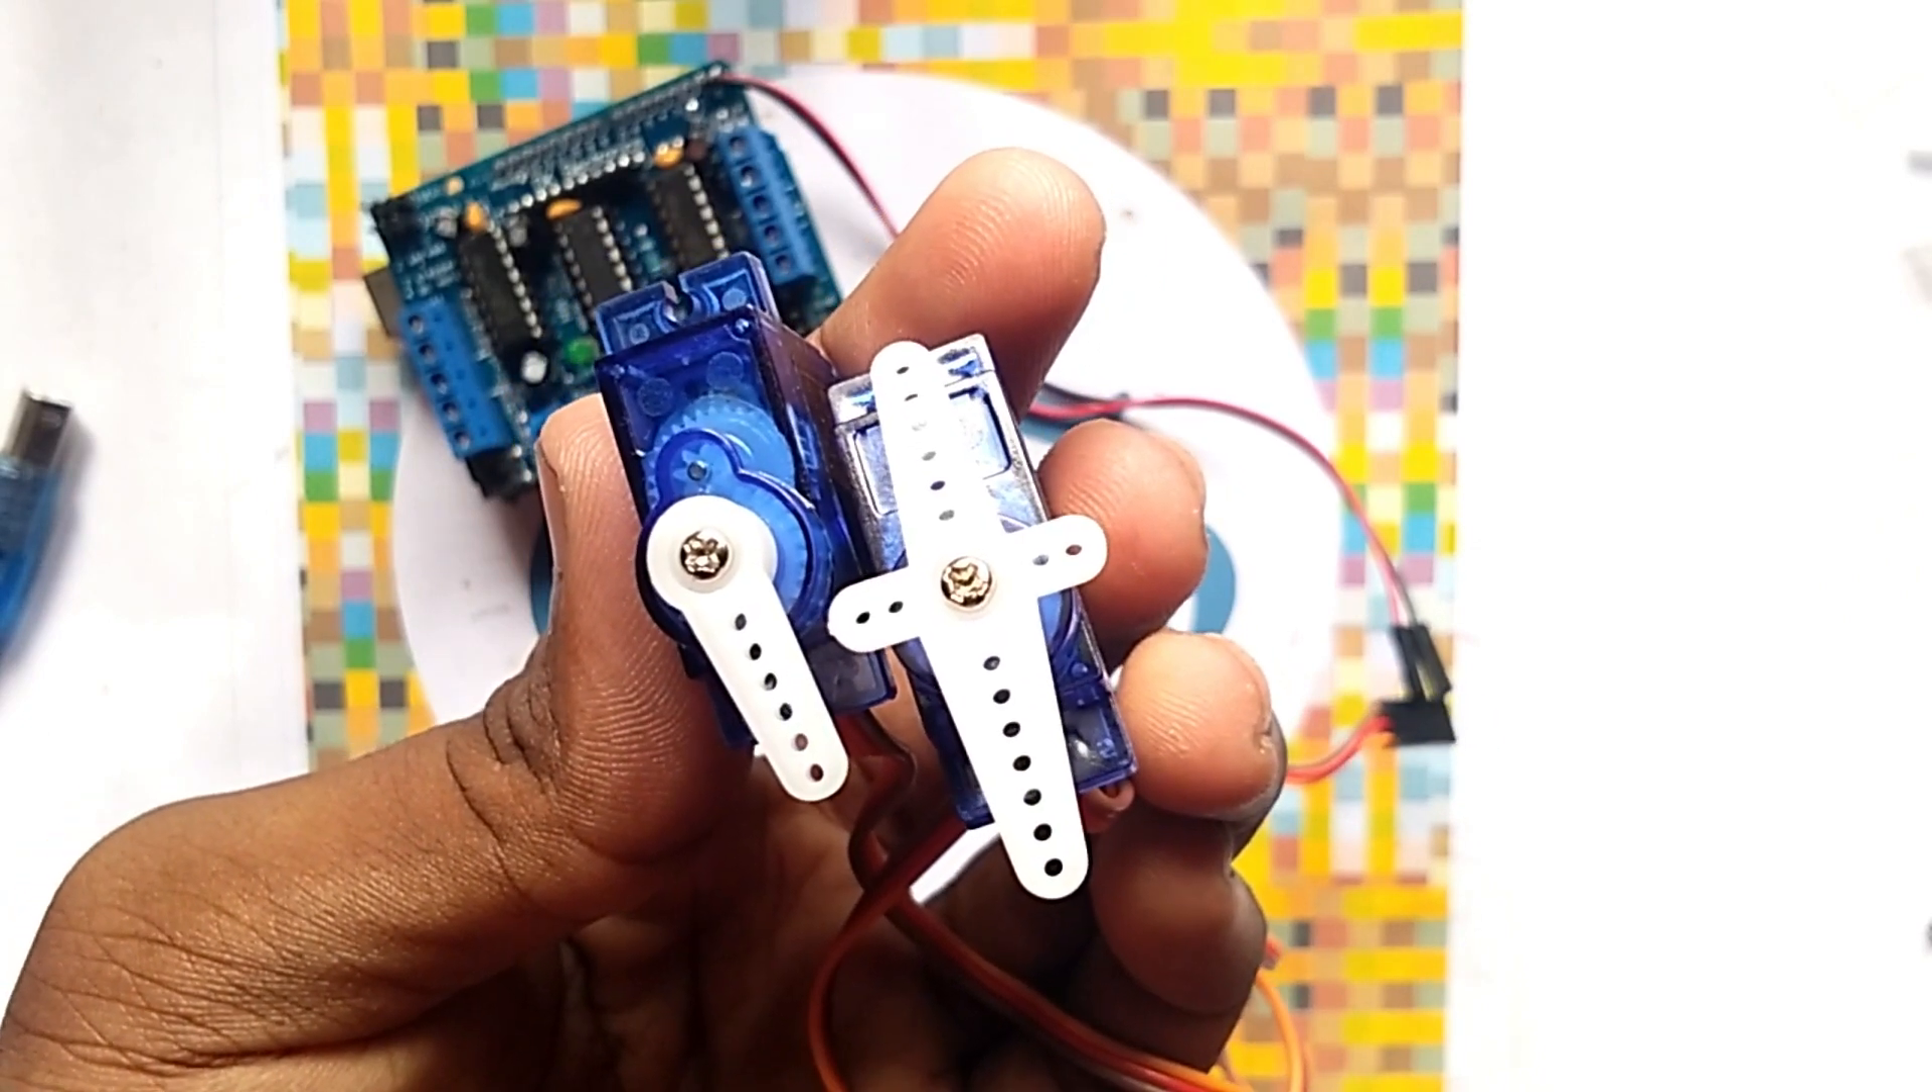So here you can see friends we fix the rotator of this servos by the help of a screw.